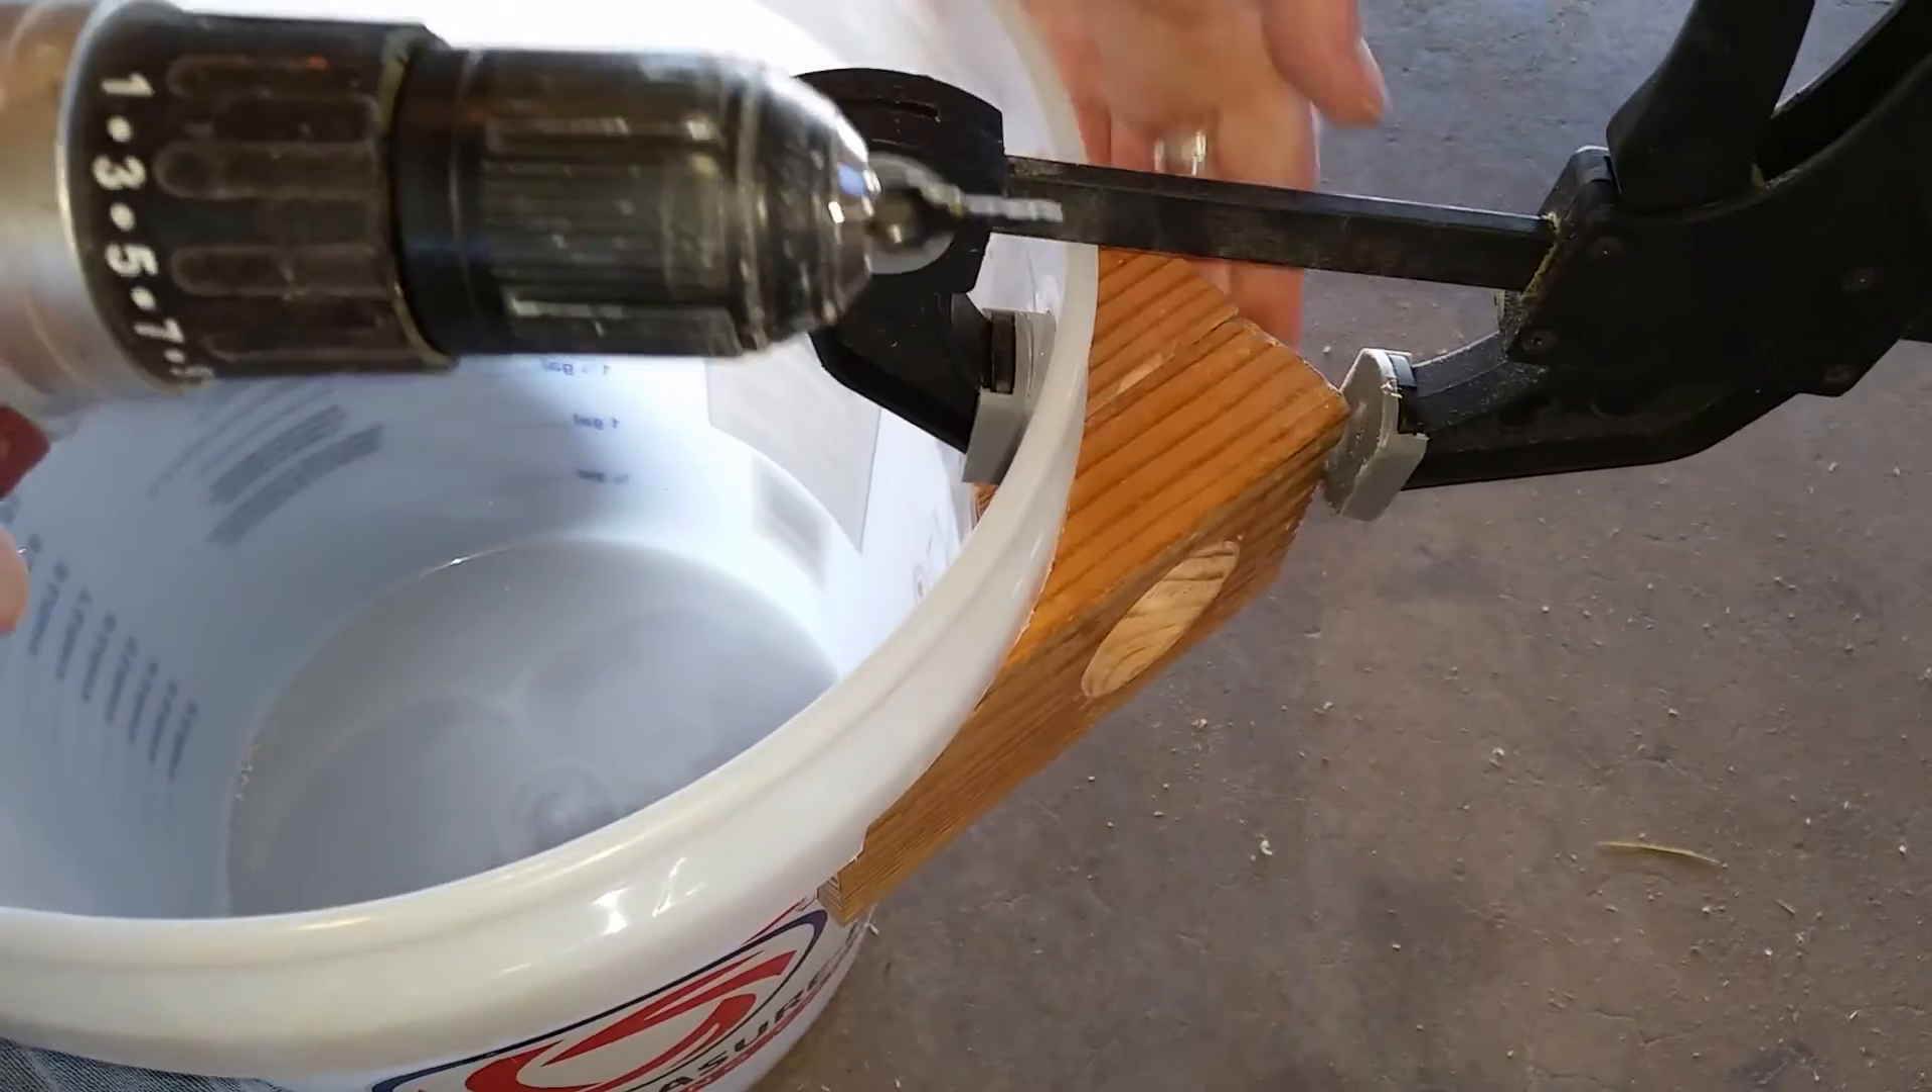I have my wood block clamped and in place to the bucket.